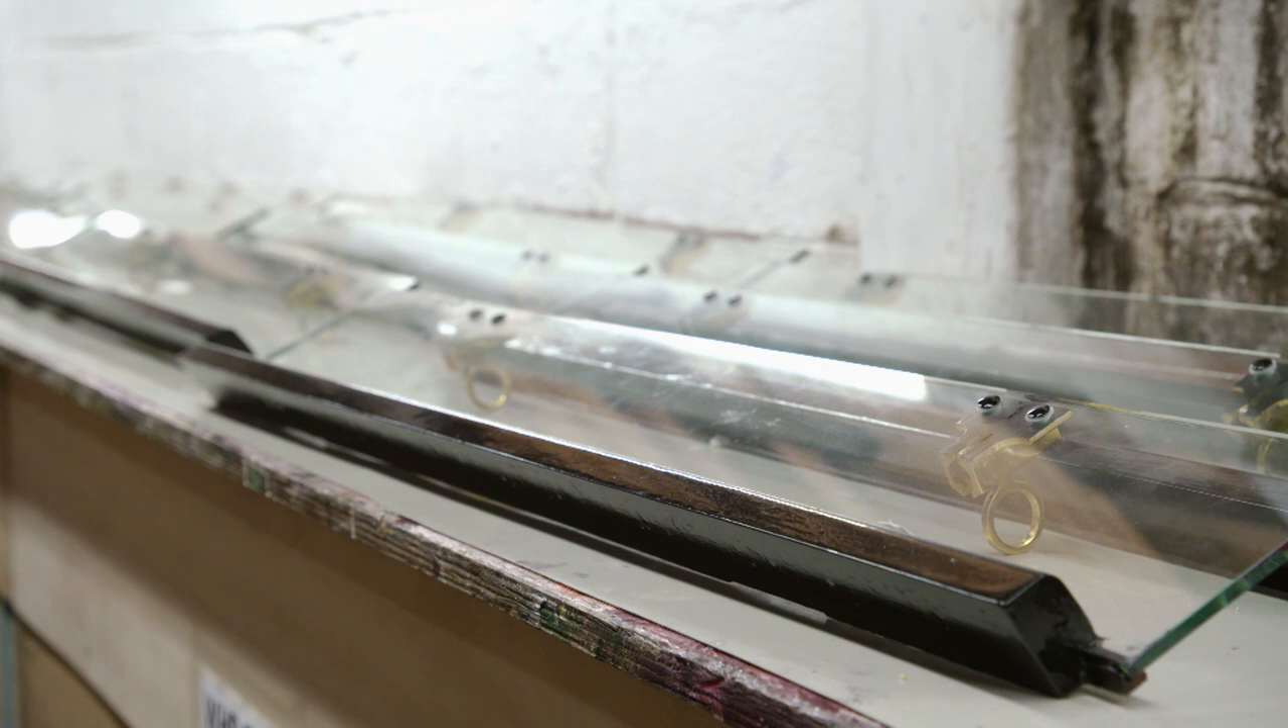We've got the hopper windows that are still to be installed into the carriage.